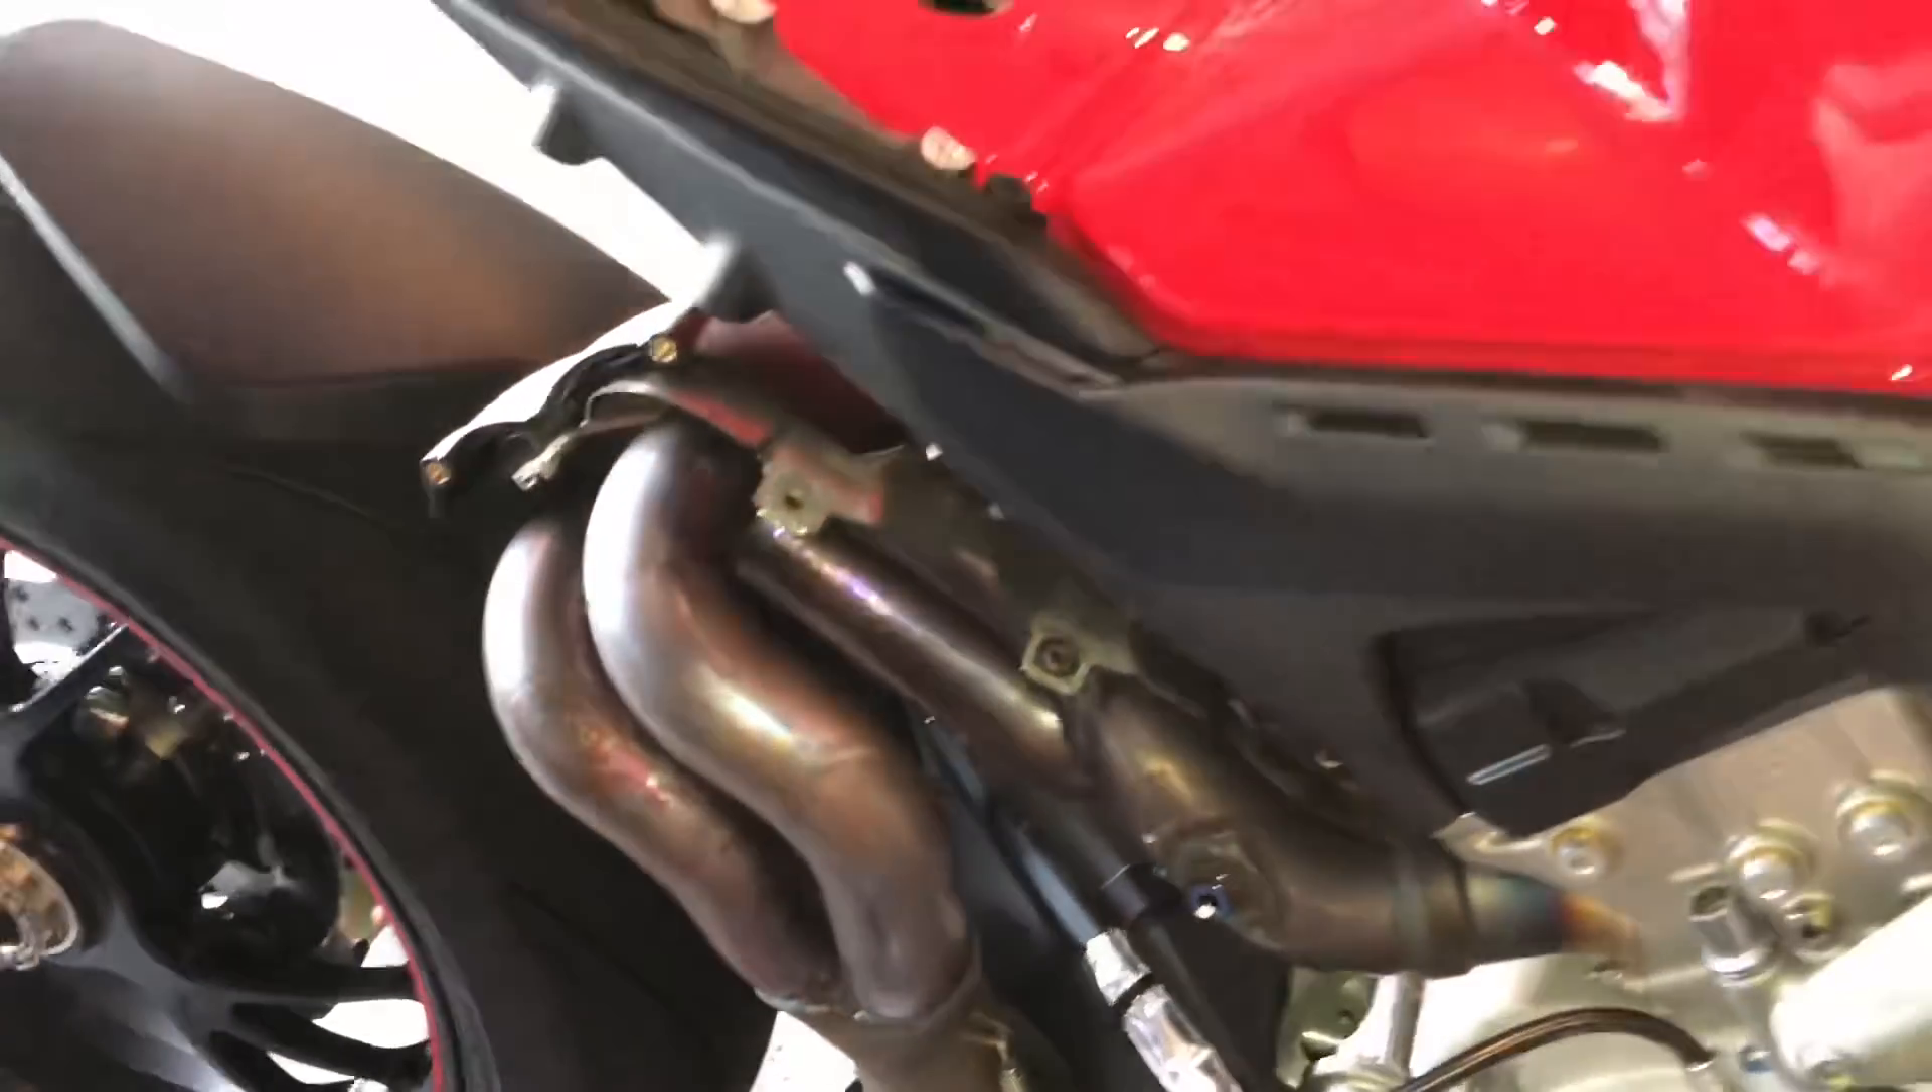Alright, now the heat shielding's gone, you can see the exhaust is exposed.